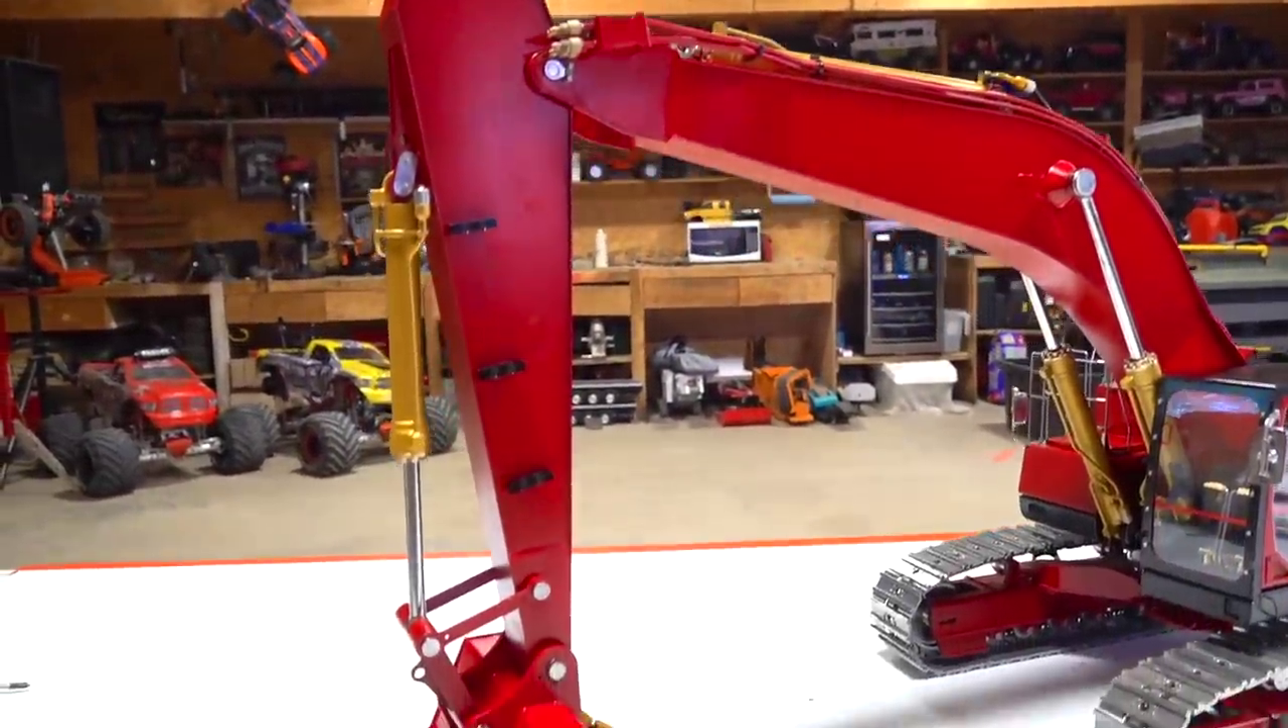The arm is now on.